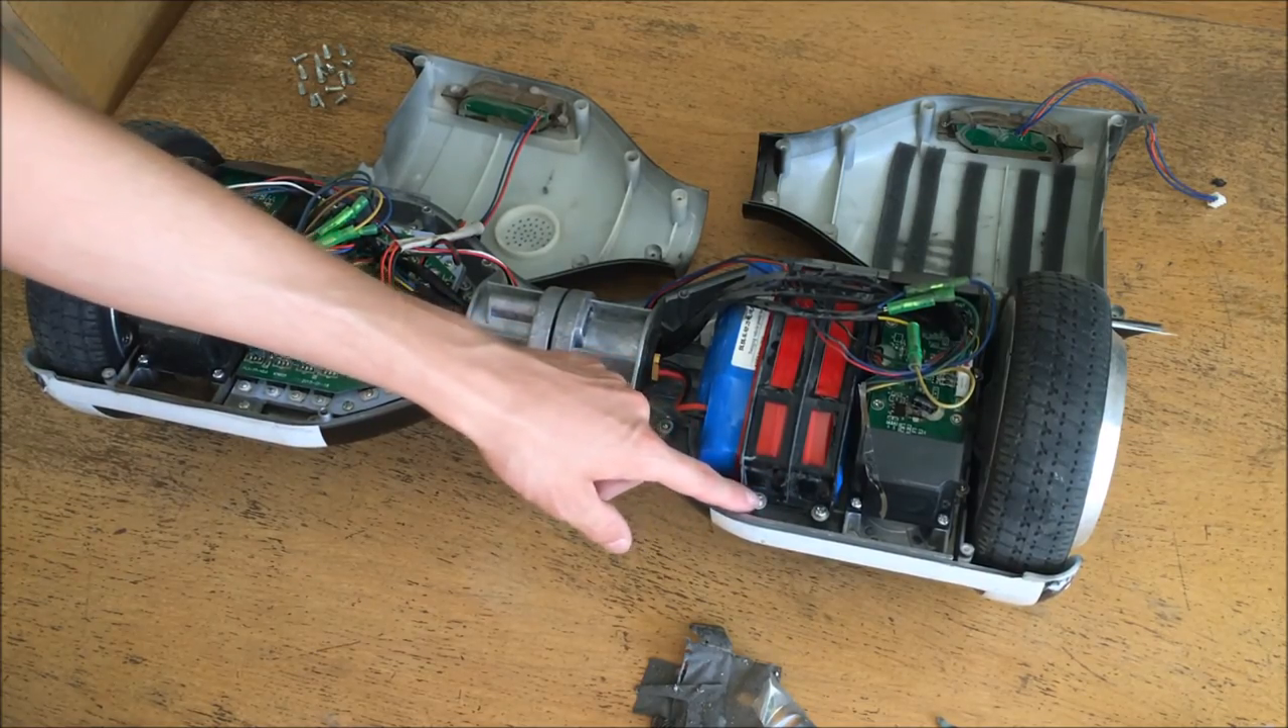So I have reinstalled the battery.